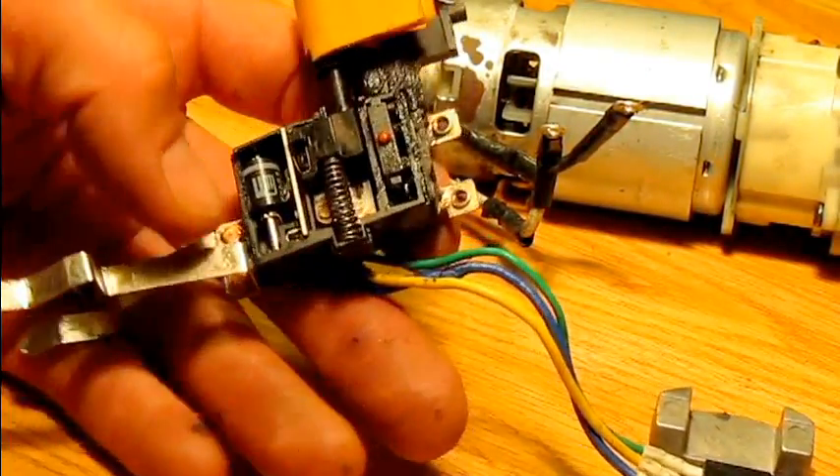So here I disconnected the two wire leads going to the motor, and pulled open the switch cover so we can take a look inside.